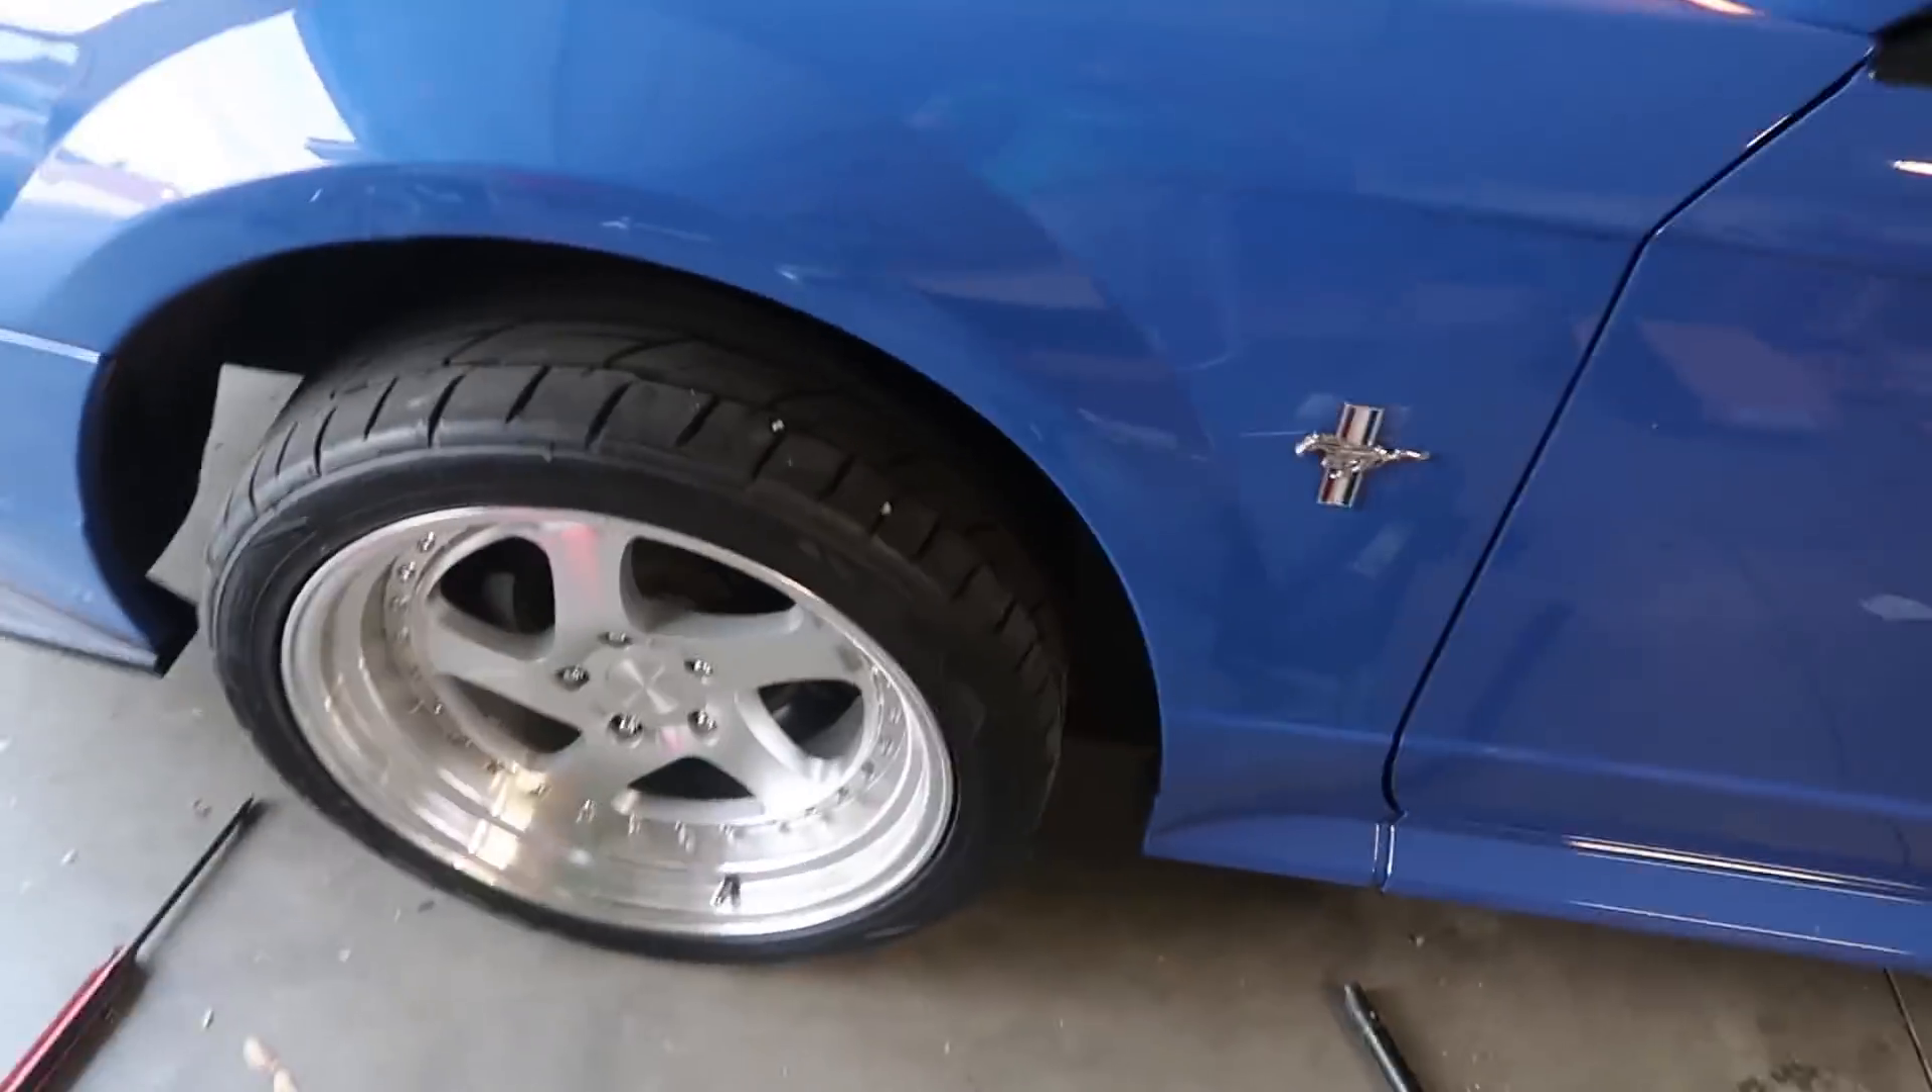Wheels are back on now.